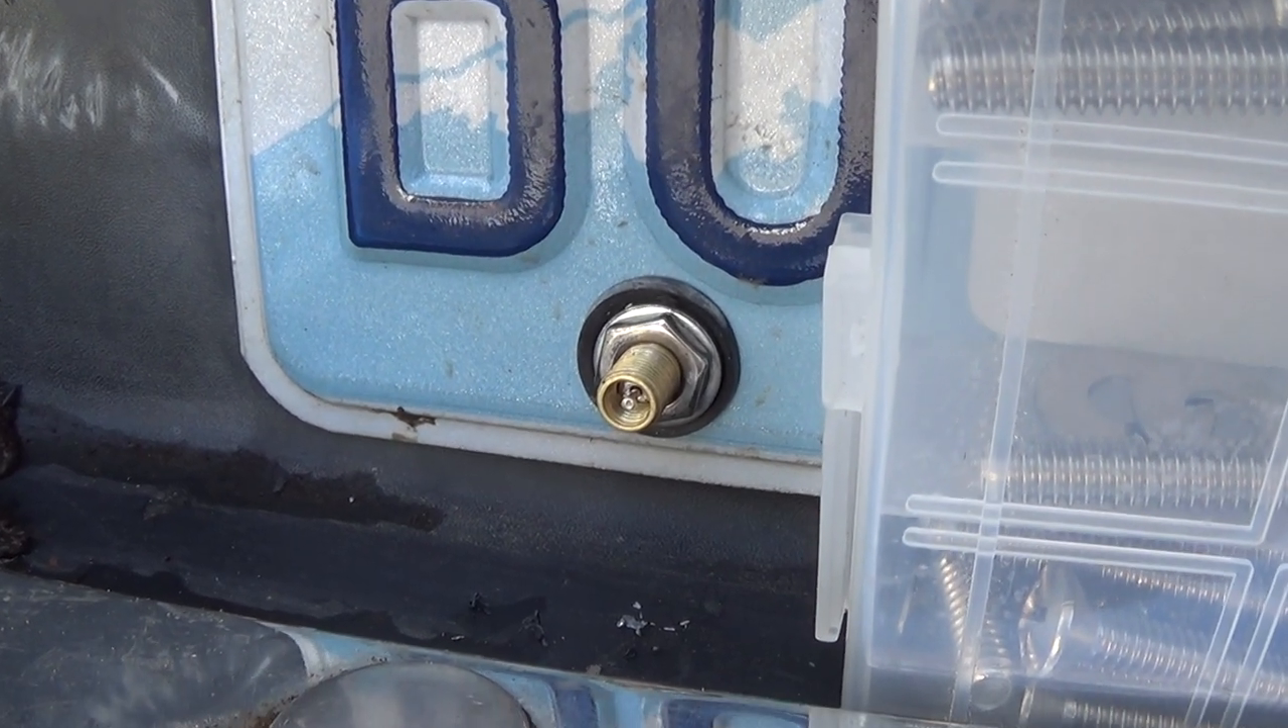That's what the valve stem looks like coming through the license plate I had enlarged the hole in the license plate a little bit but it's on there nice and snug.